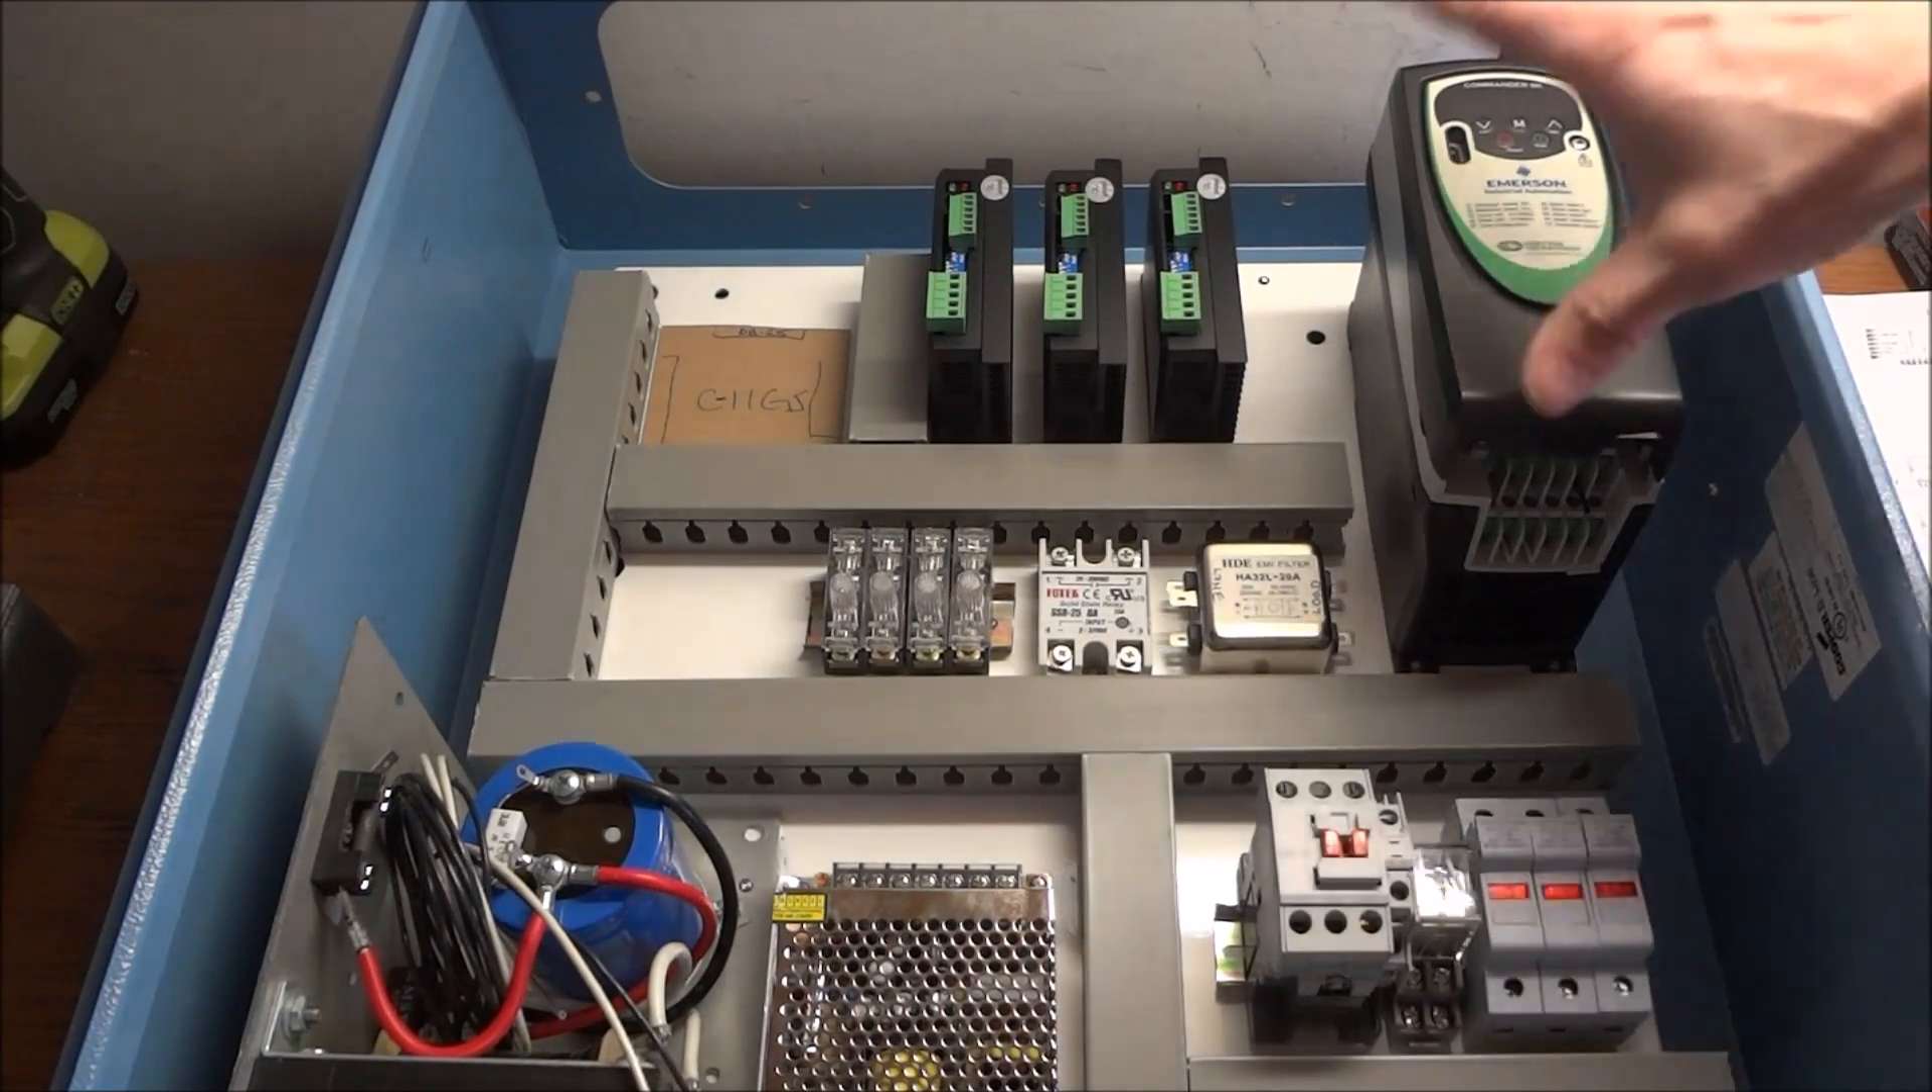Okay, well I've got everything mounted to the panel and I went ahead and sat it inside the cabinet.